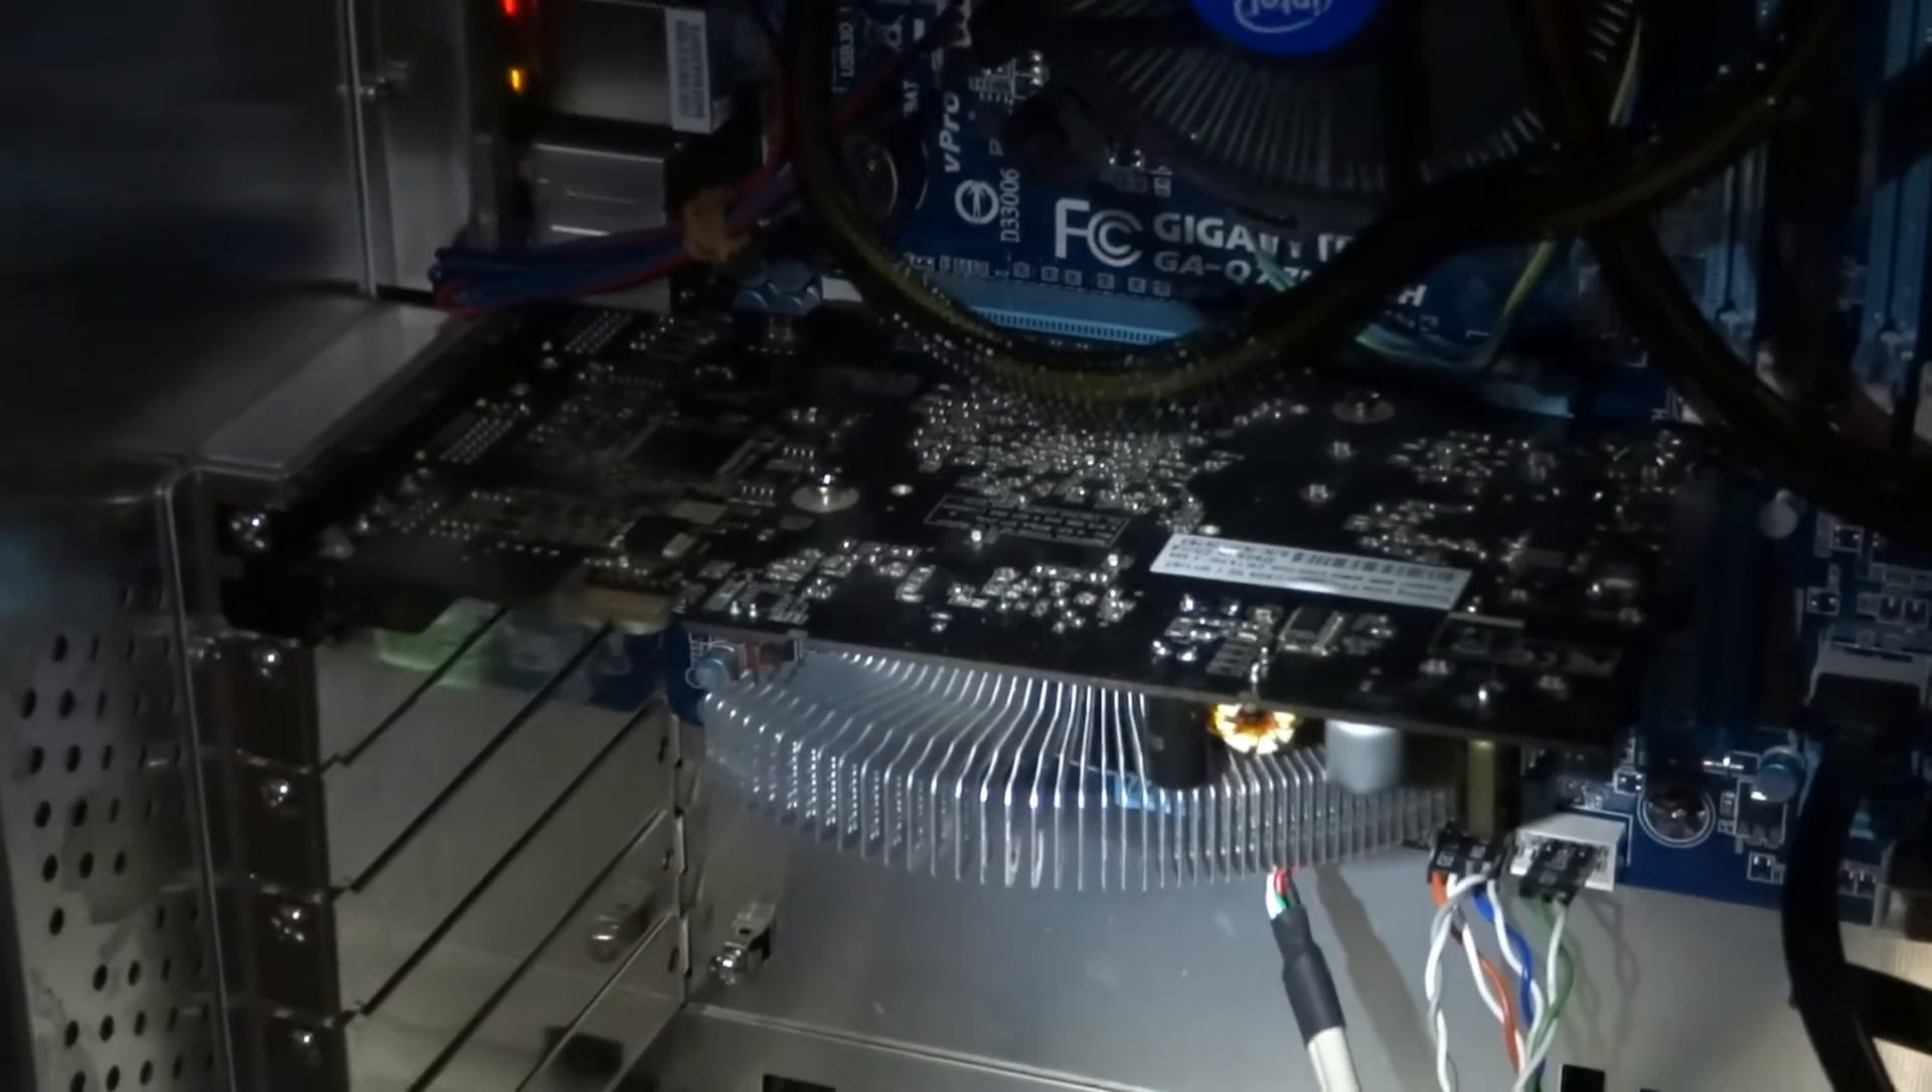Well, it might be kind of hard to see because of the low light, but here's the video card installed afterward.